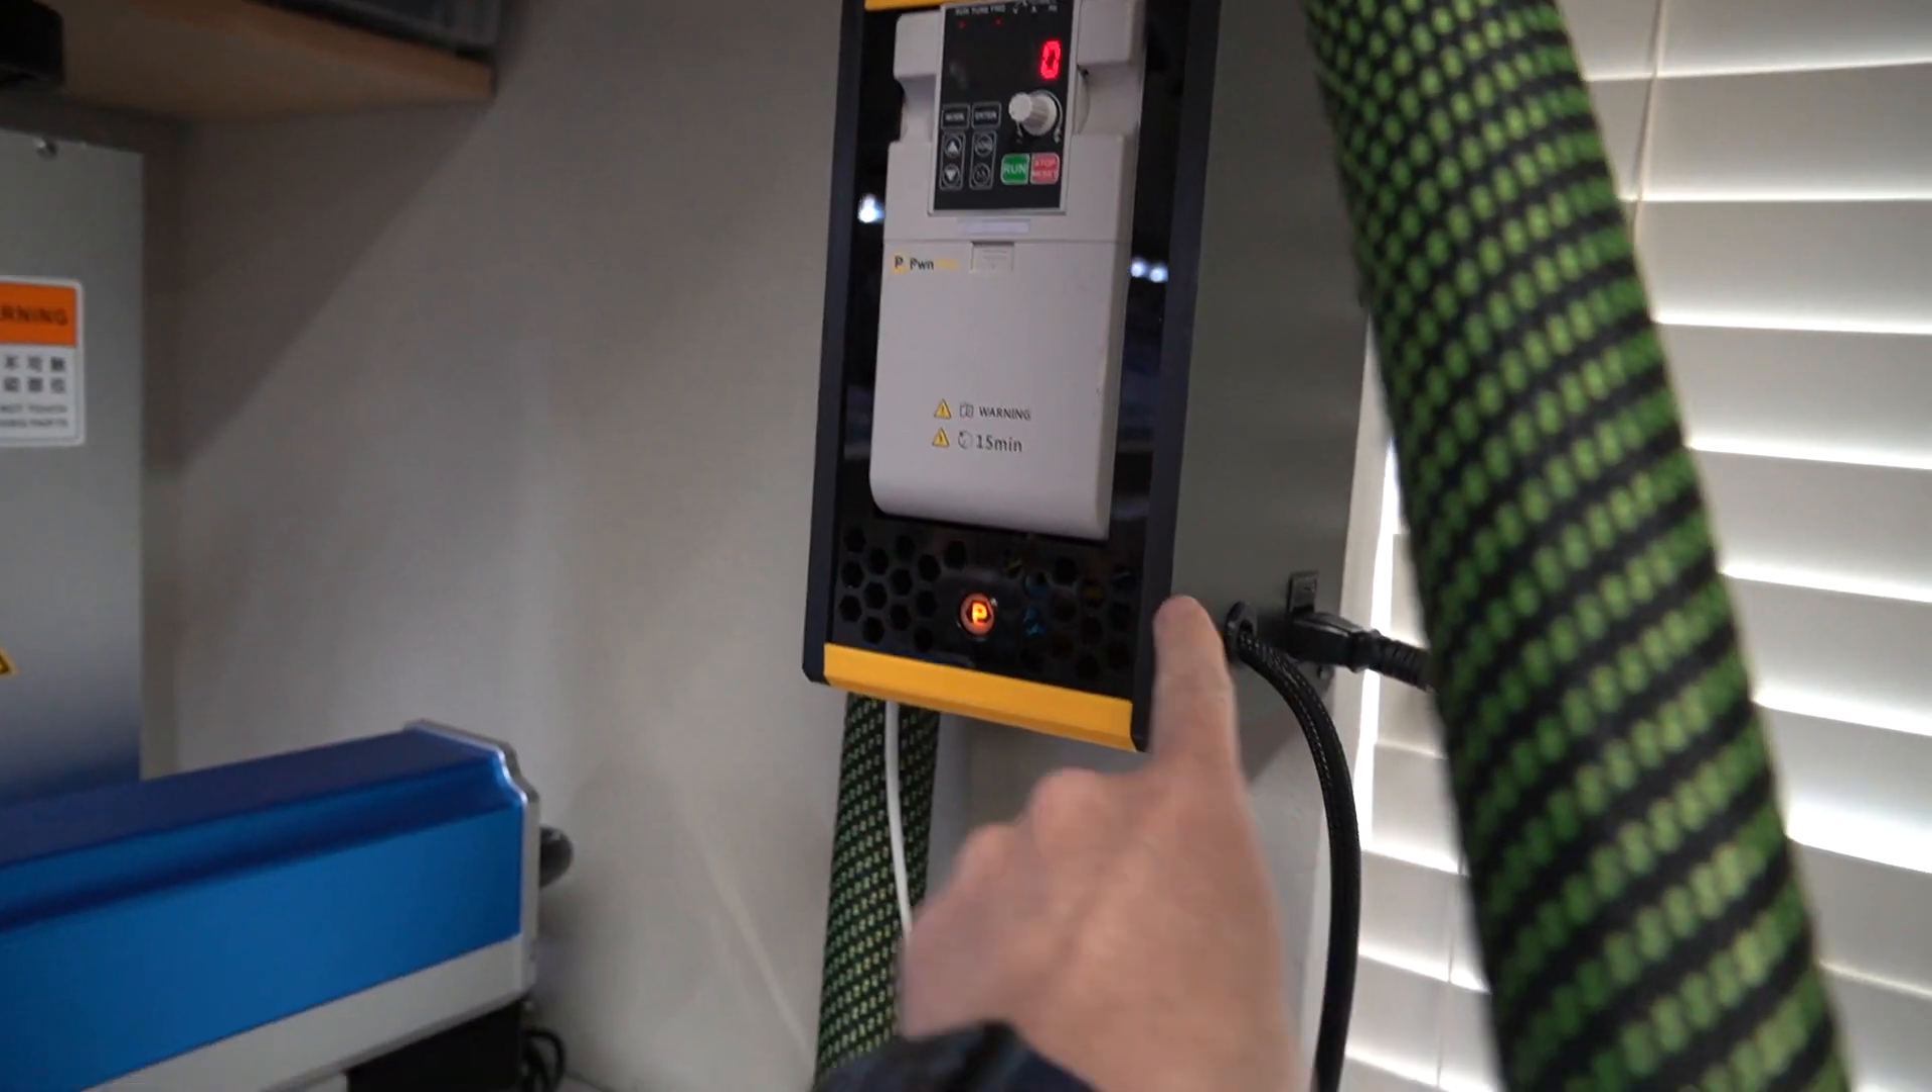I've got the power cord plugged in. It is plugged in.